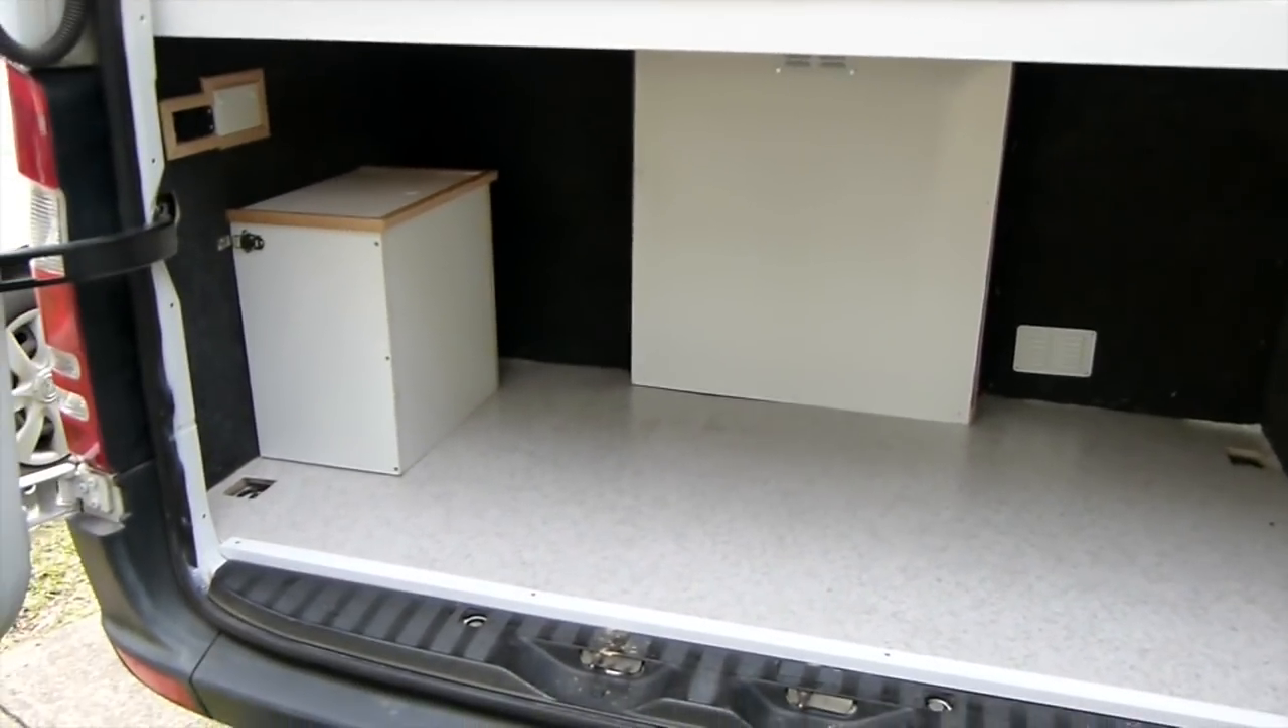This is our garage all finished. So Cam's put some lino down. That is the box around the gas container.